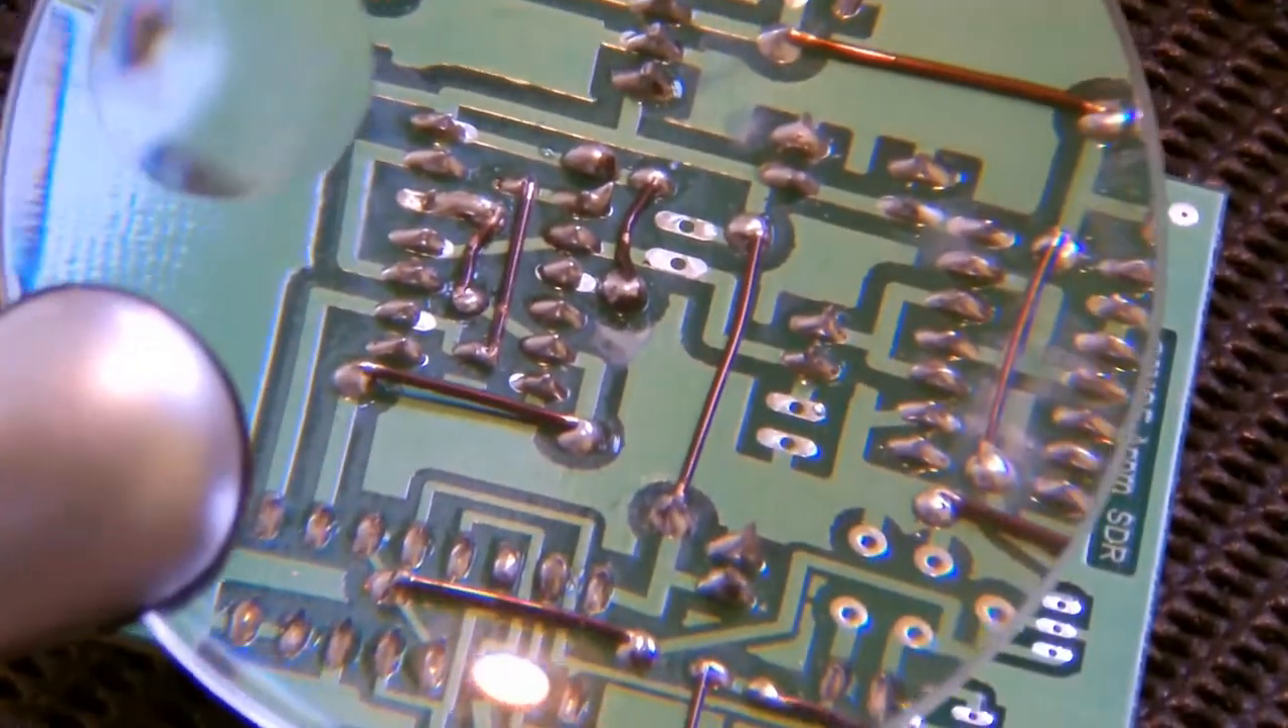Here you can see the underside of the PCB, with my enamelled copper wire links, as well as the soldered IC sockets.